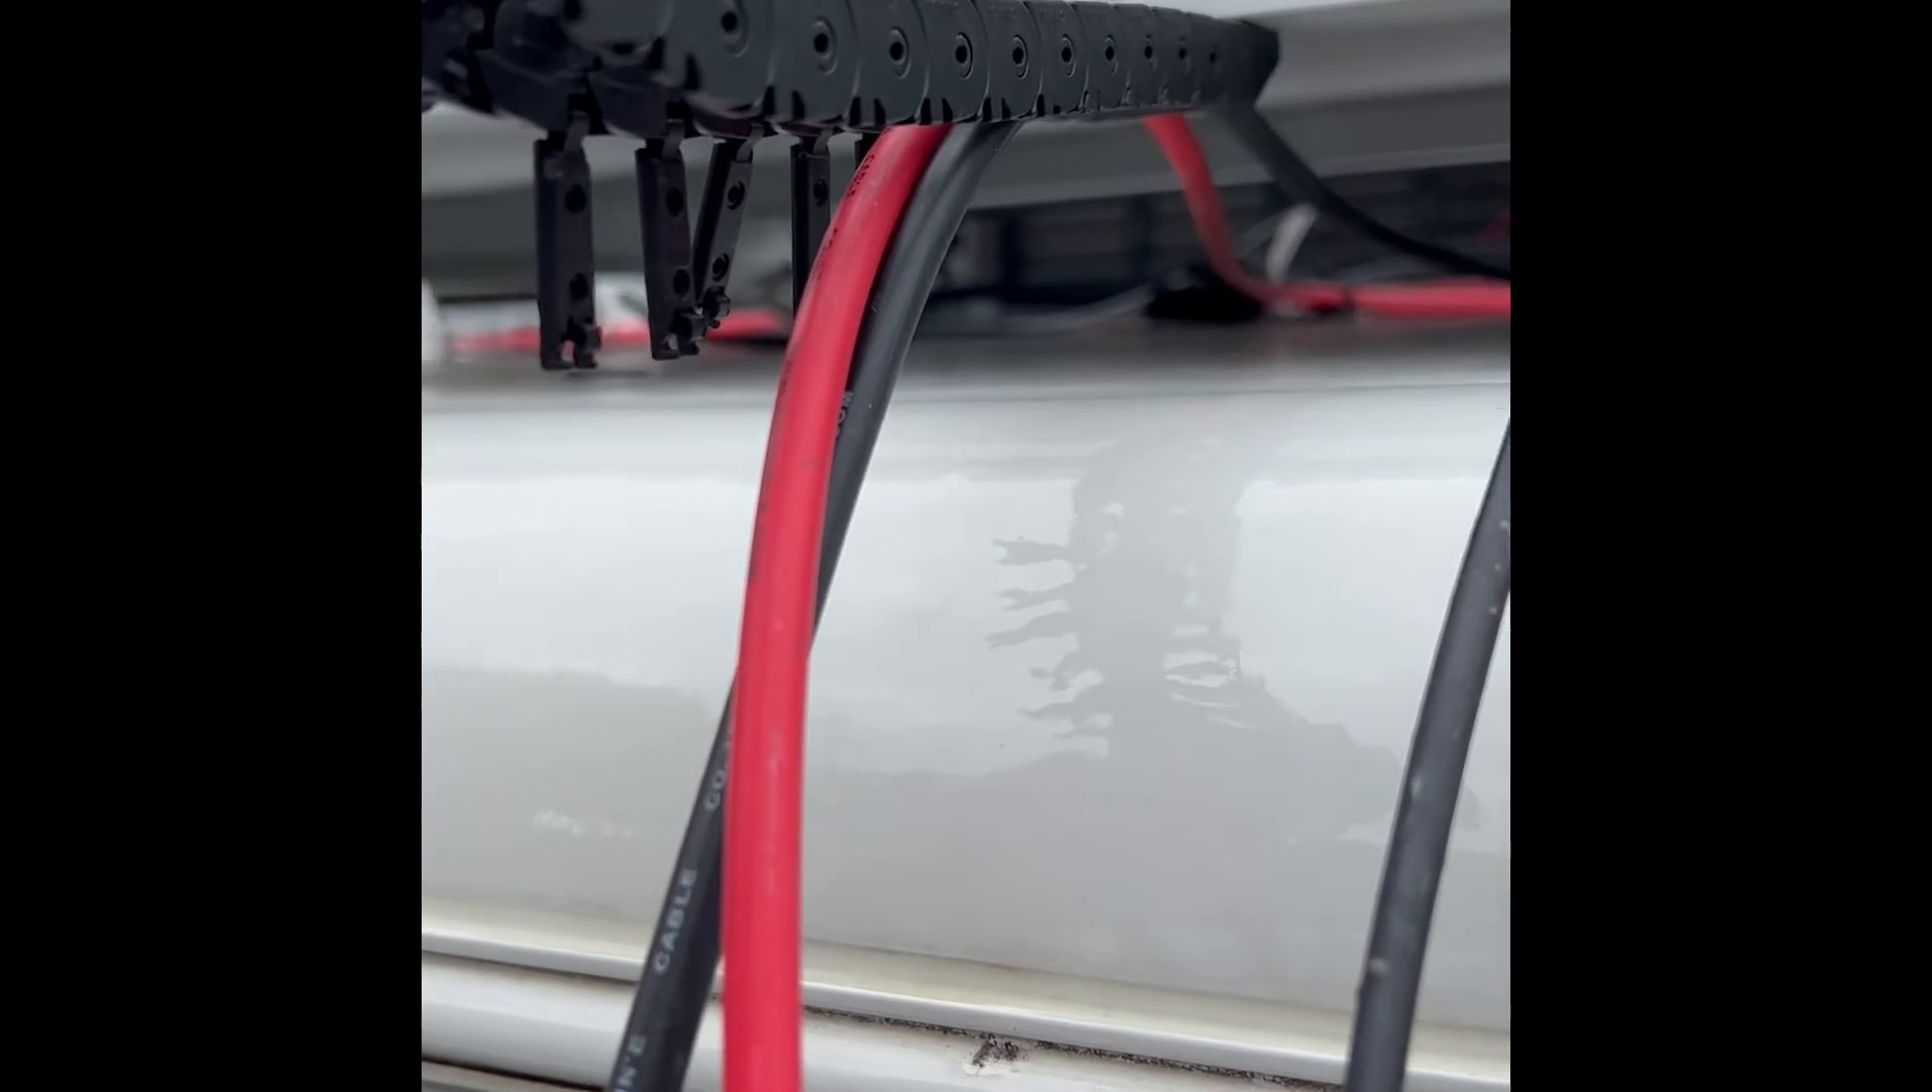Now I'm in the process of putting the wire in the raceway.